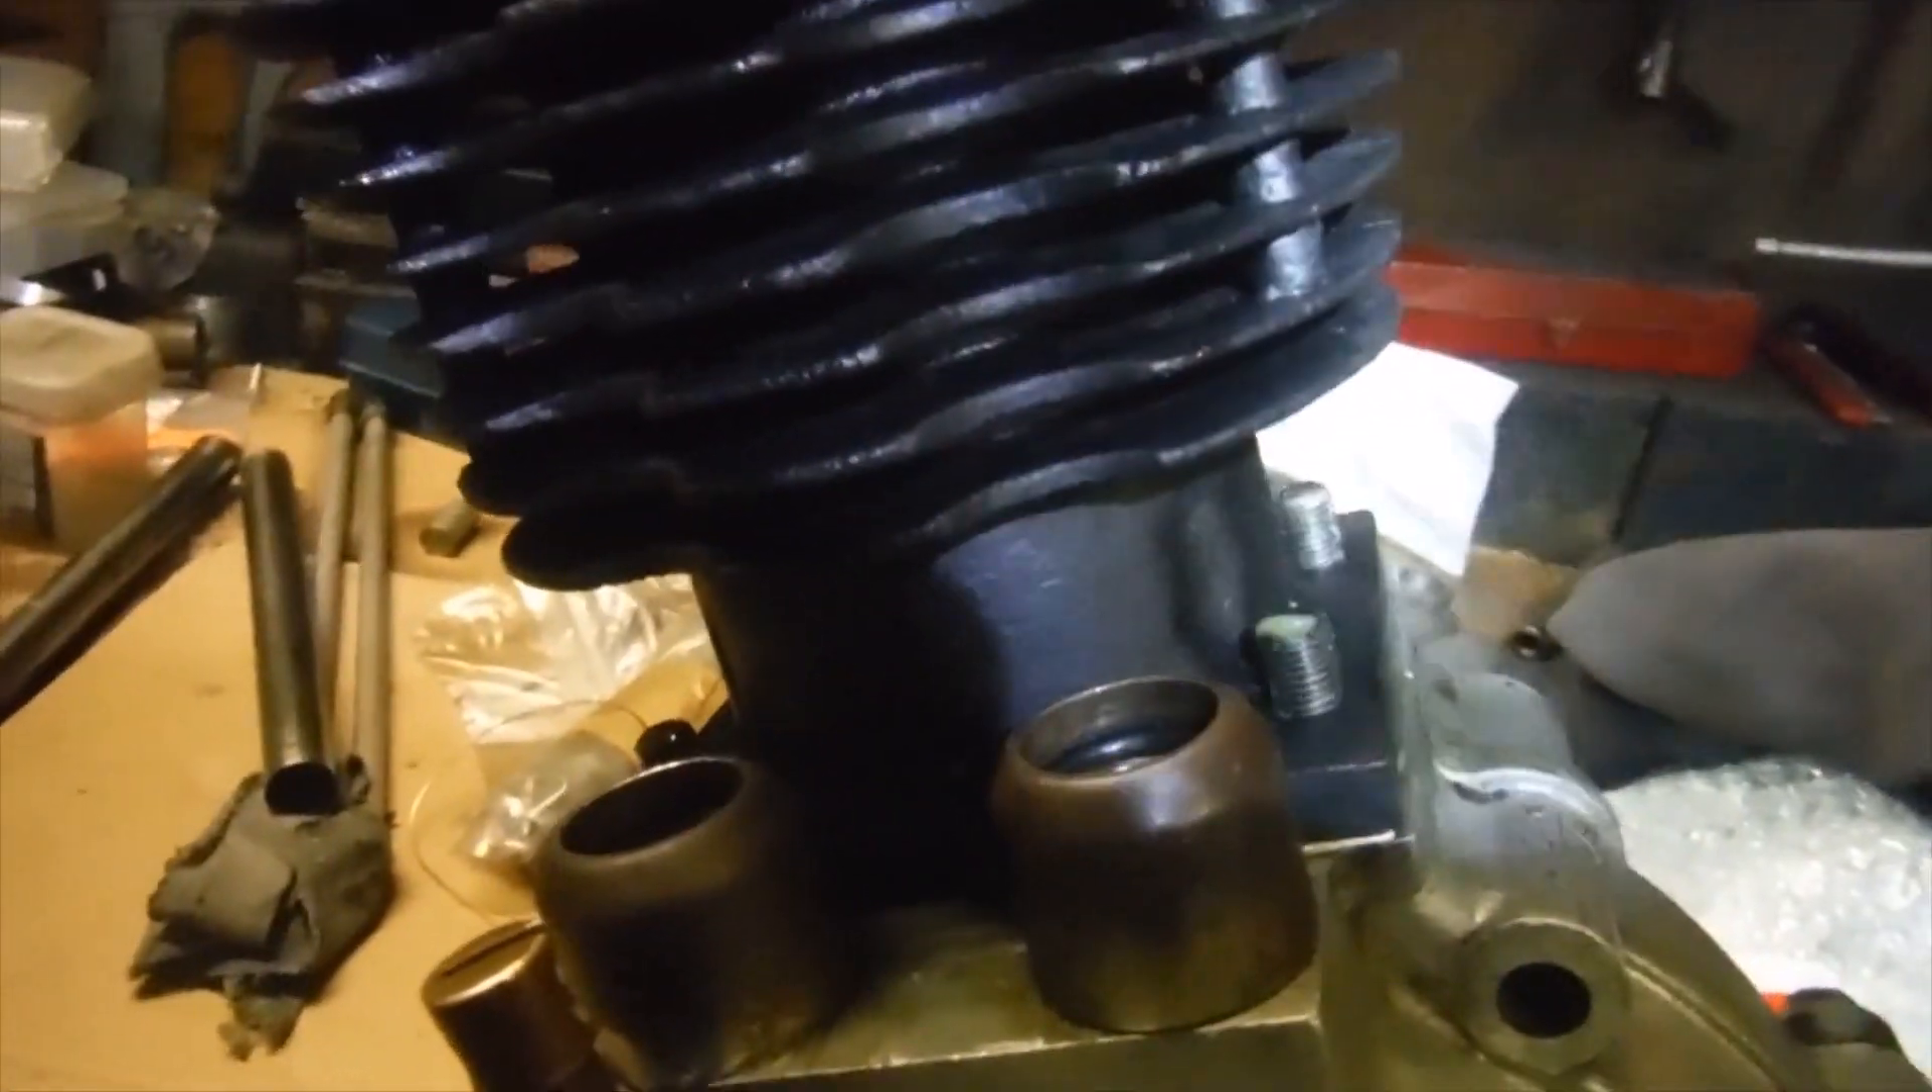Here we are with the piston and the barrel fitted on this JAP engine now the 250 although I haven't actually got the barrel bolted down but I can do so.